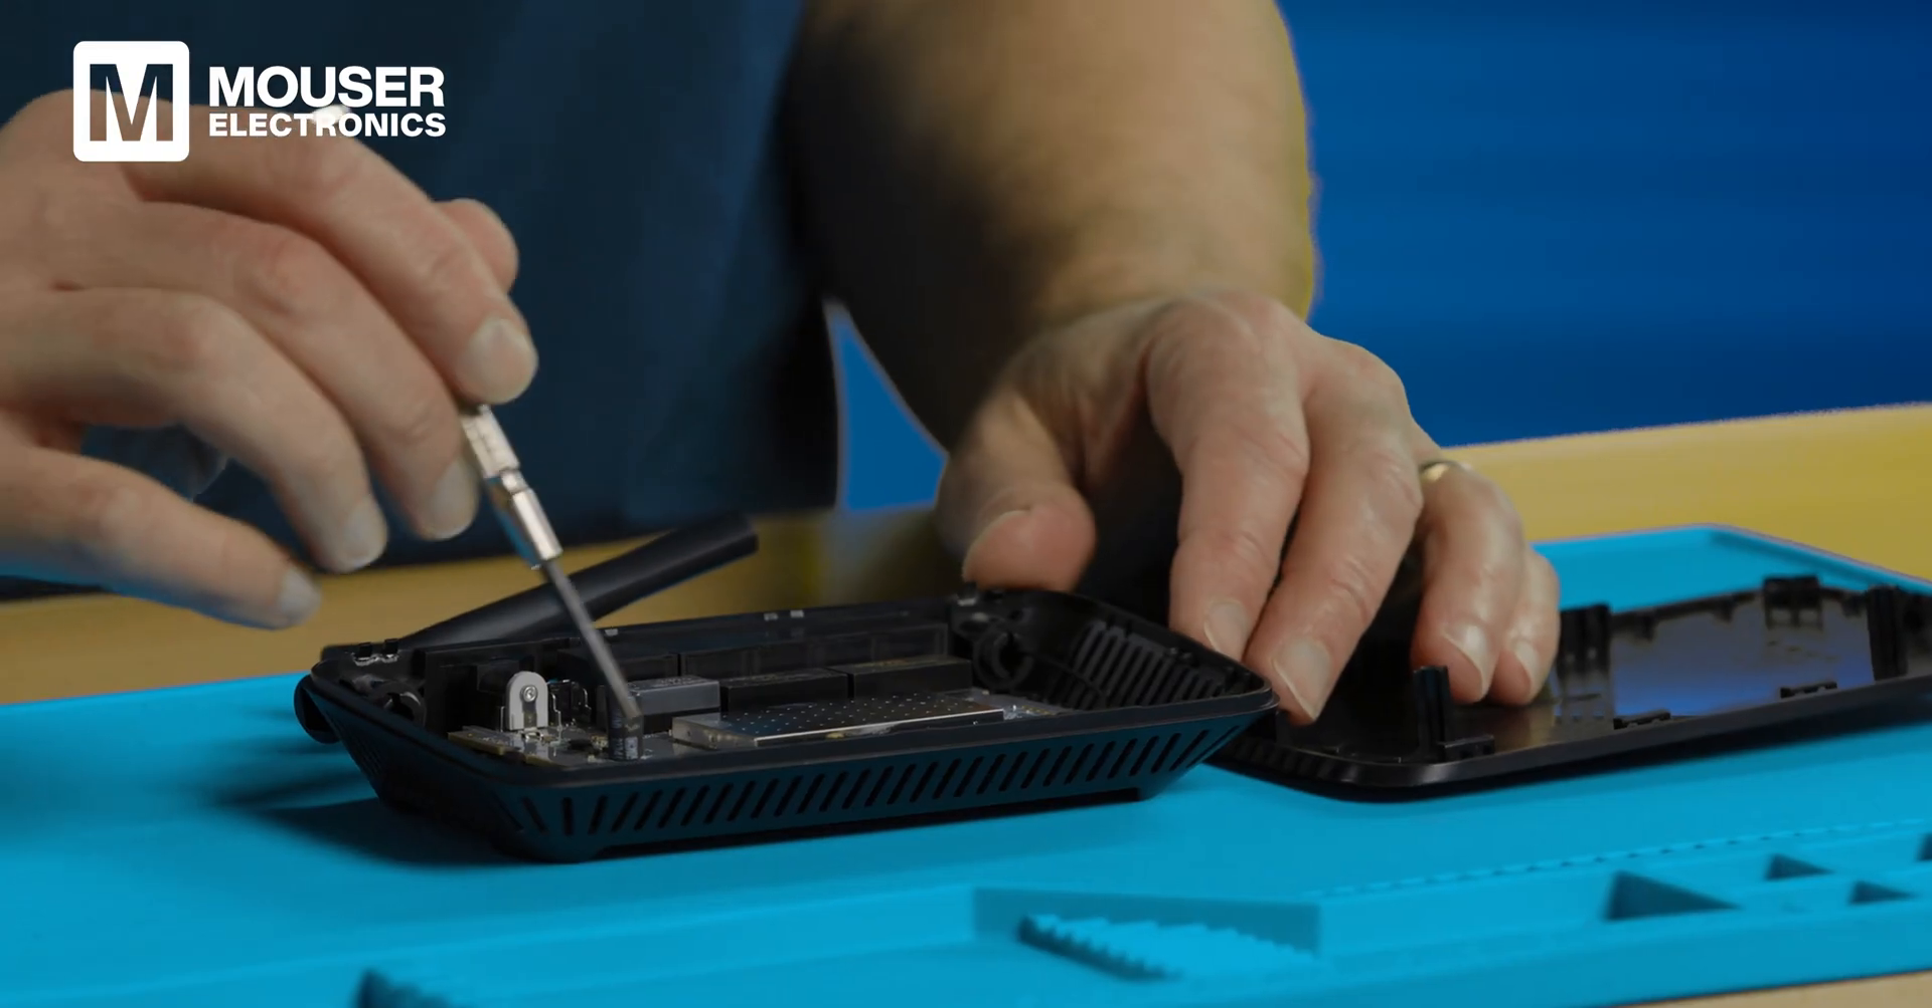Now that we've got the top off, you can see around this outside edge, it's pretty open. Lots of gaps there to let heat out.